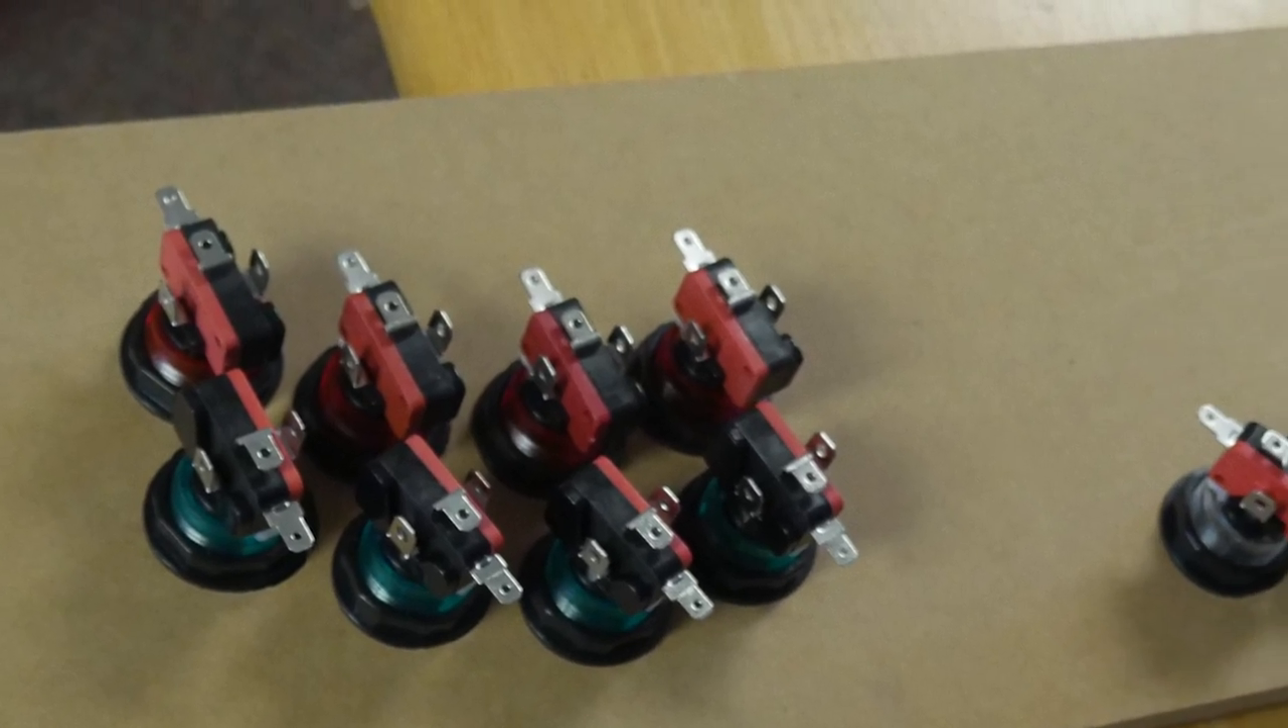So now that I have all the buttons done here, I need to start wiring them.